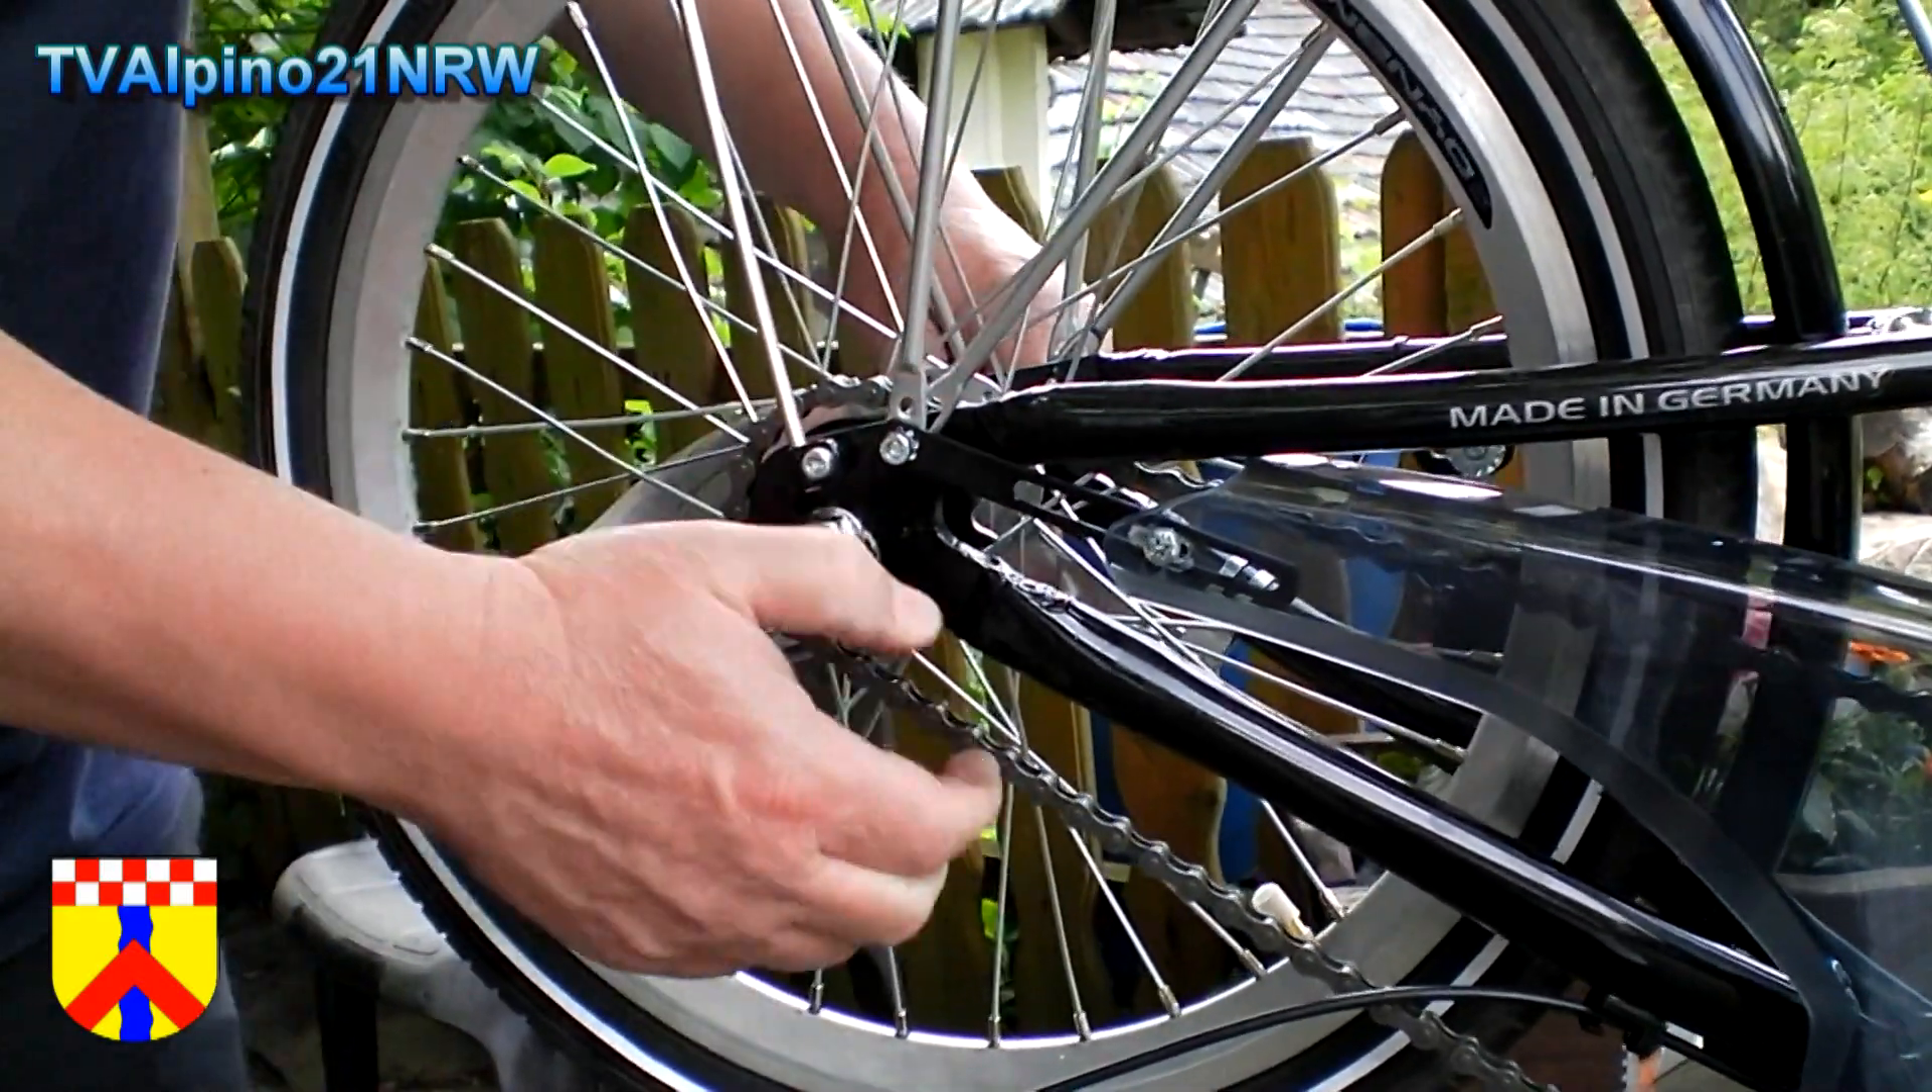So, jetzt haben wir das Rad wieder drin.